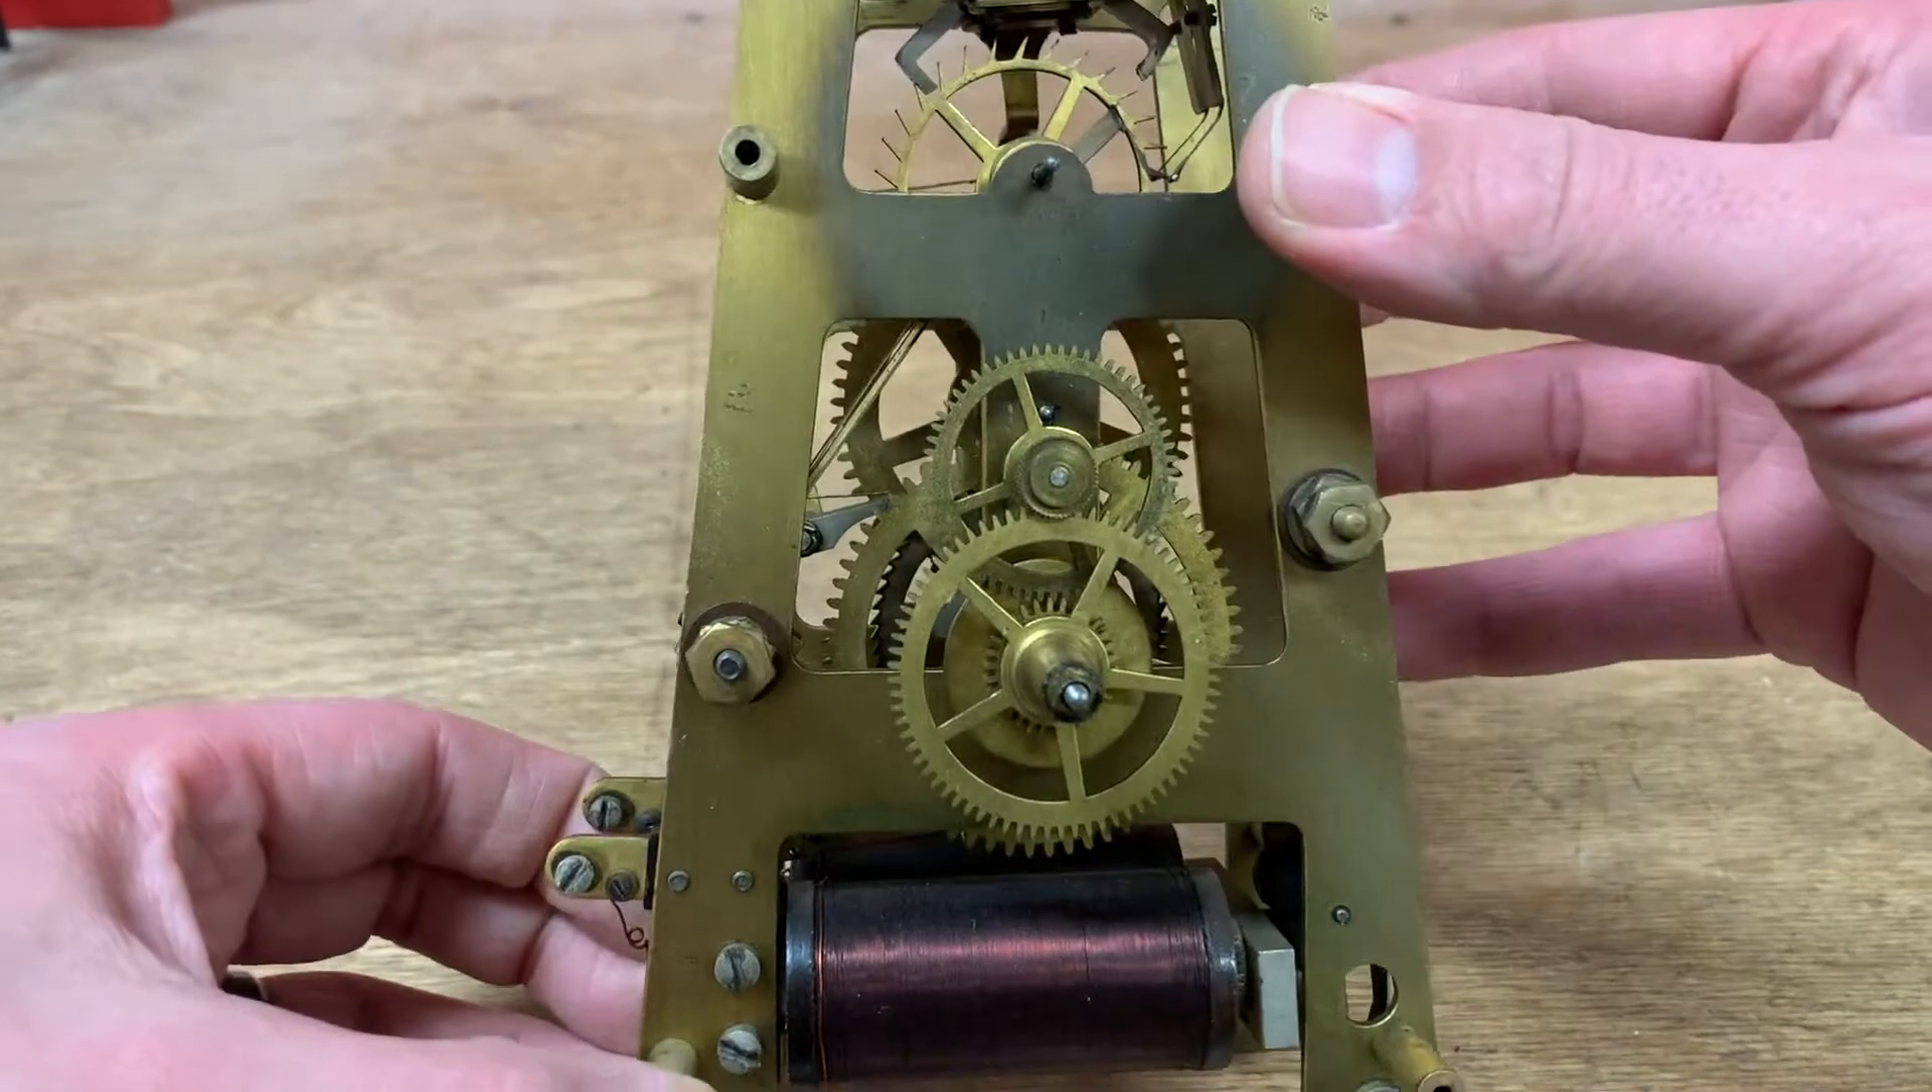Here's our movement out of the clock.